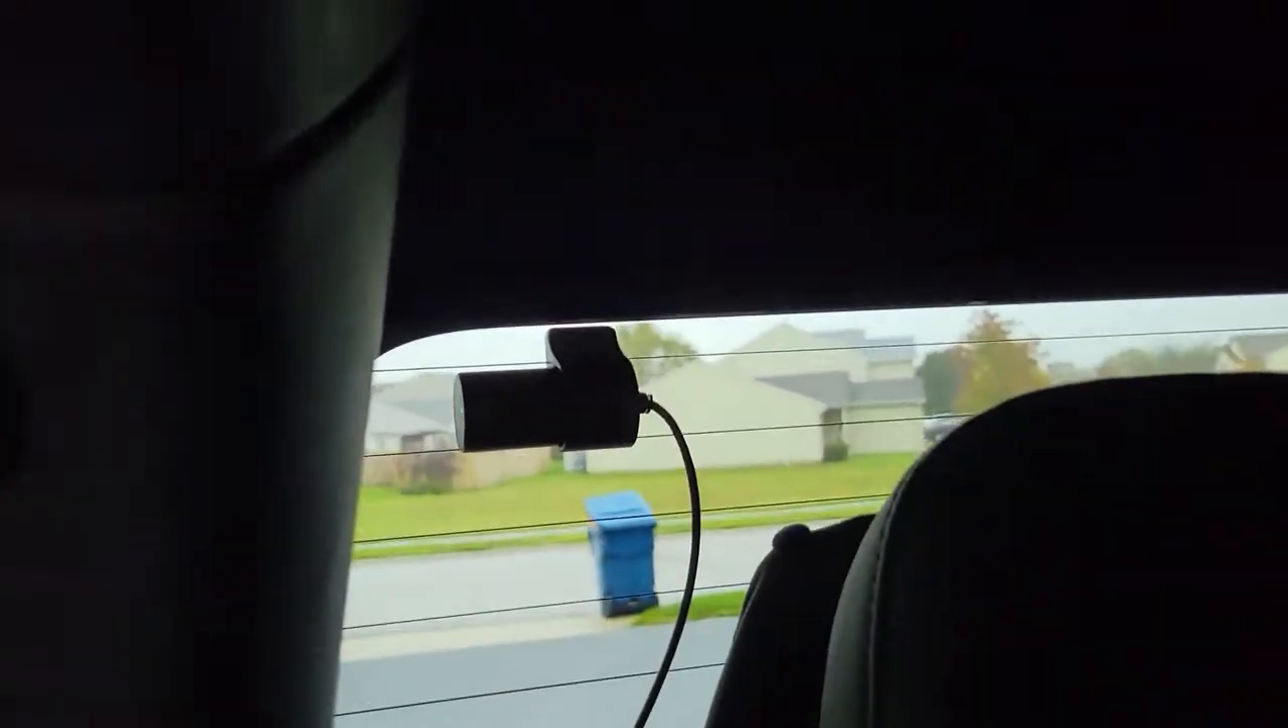I haven't zip tied the cable to this camera up yet but that is the rear view camera and I just mounted it up in the corner there.